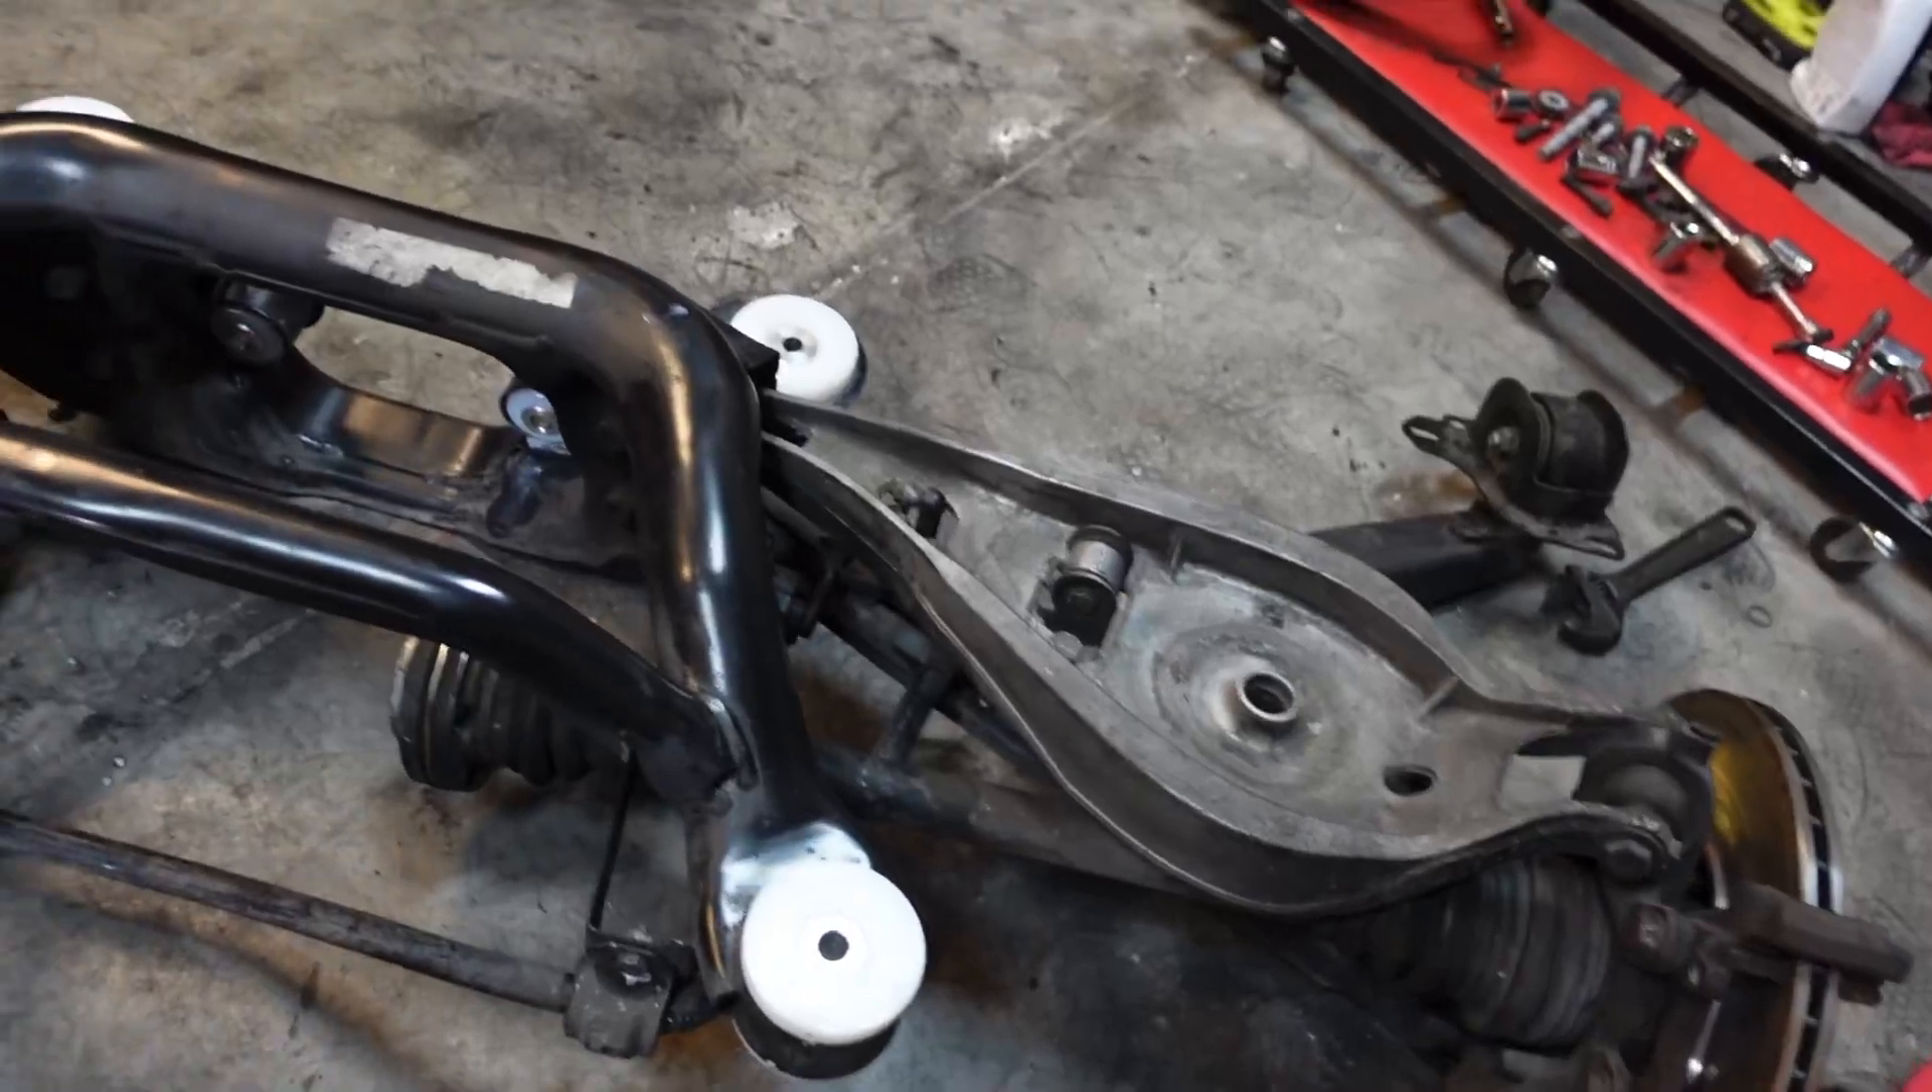The bushings are in. That is done.